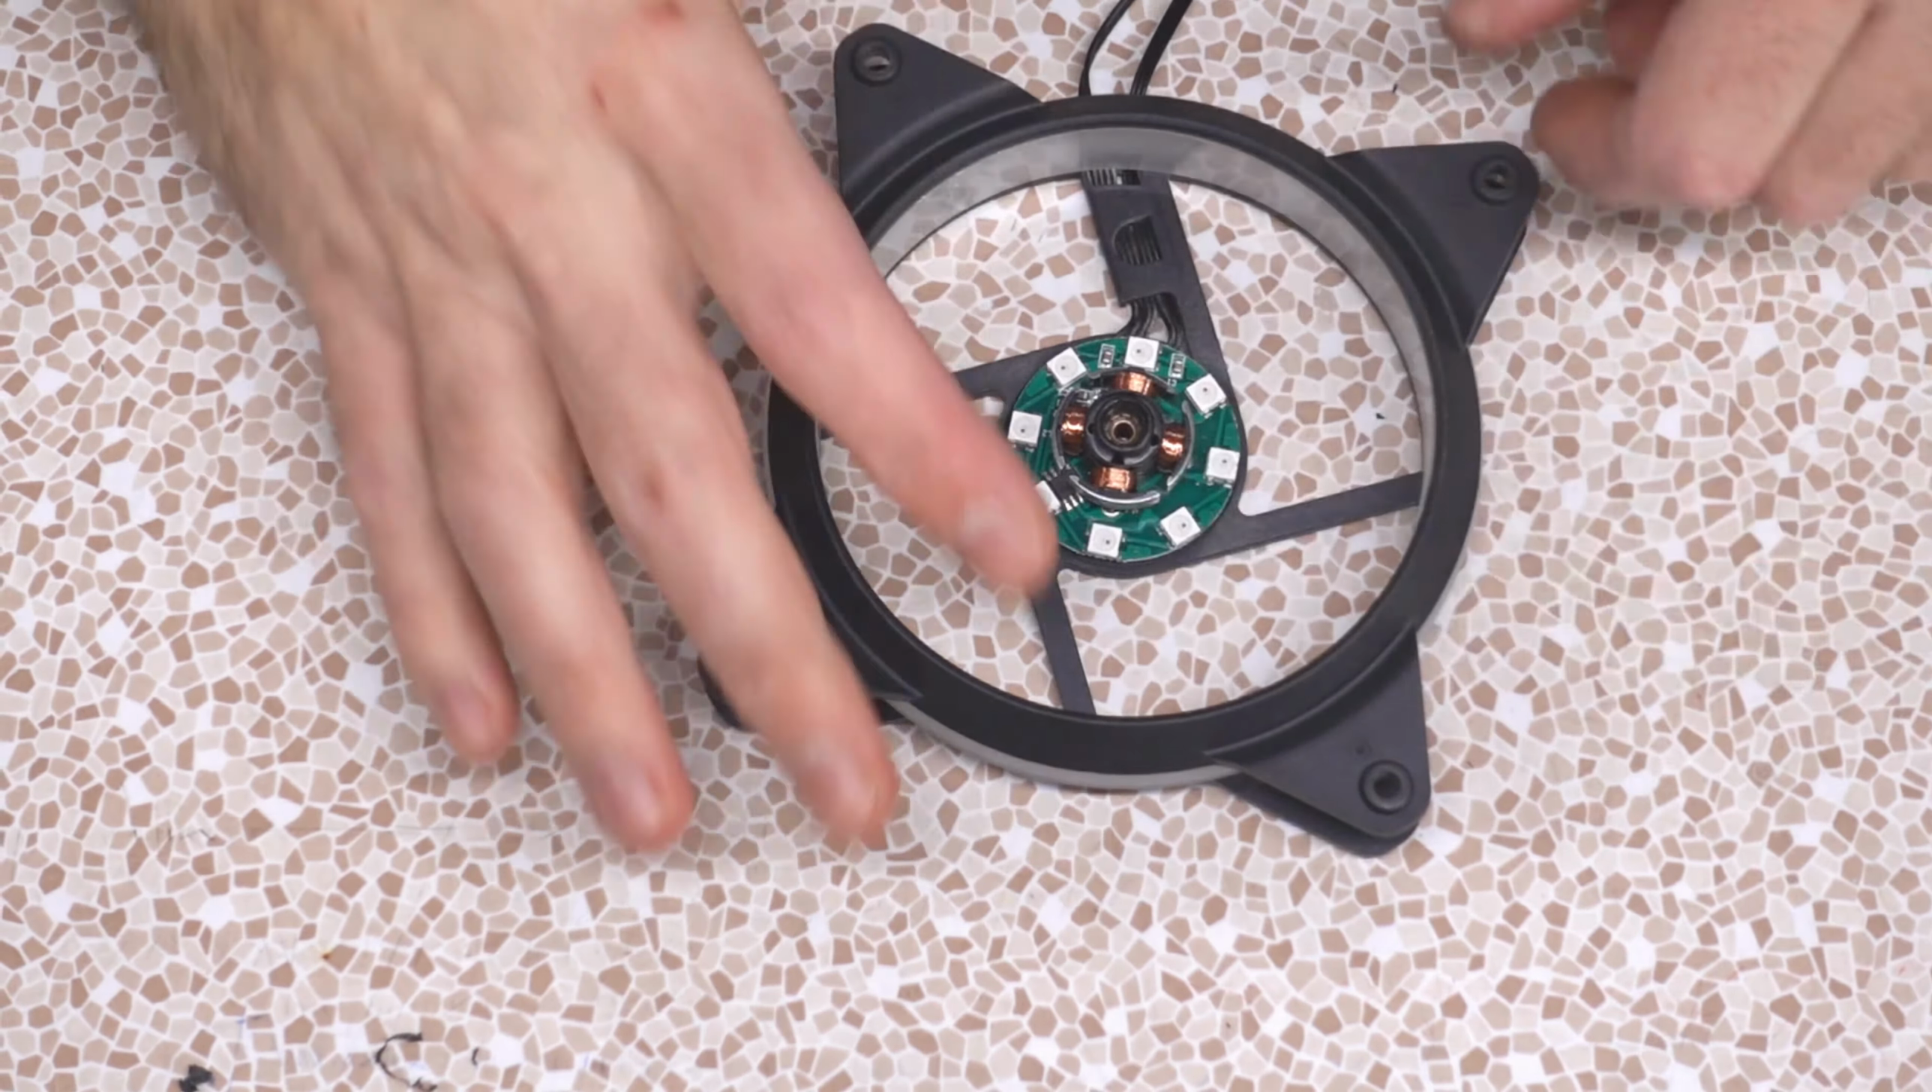I got the fan assembly apart.